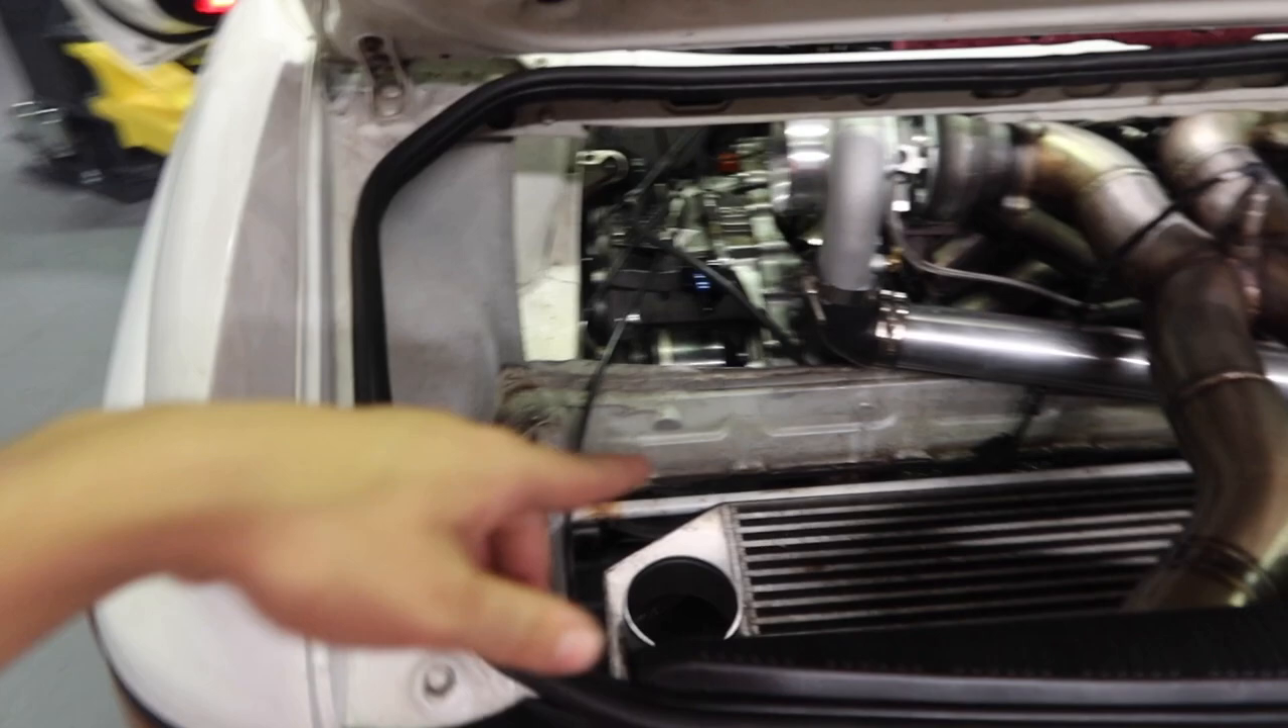We have everything put back together except for this charge pipe right here.